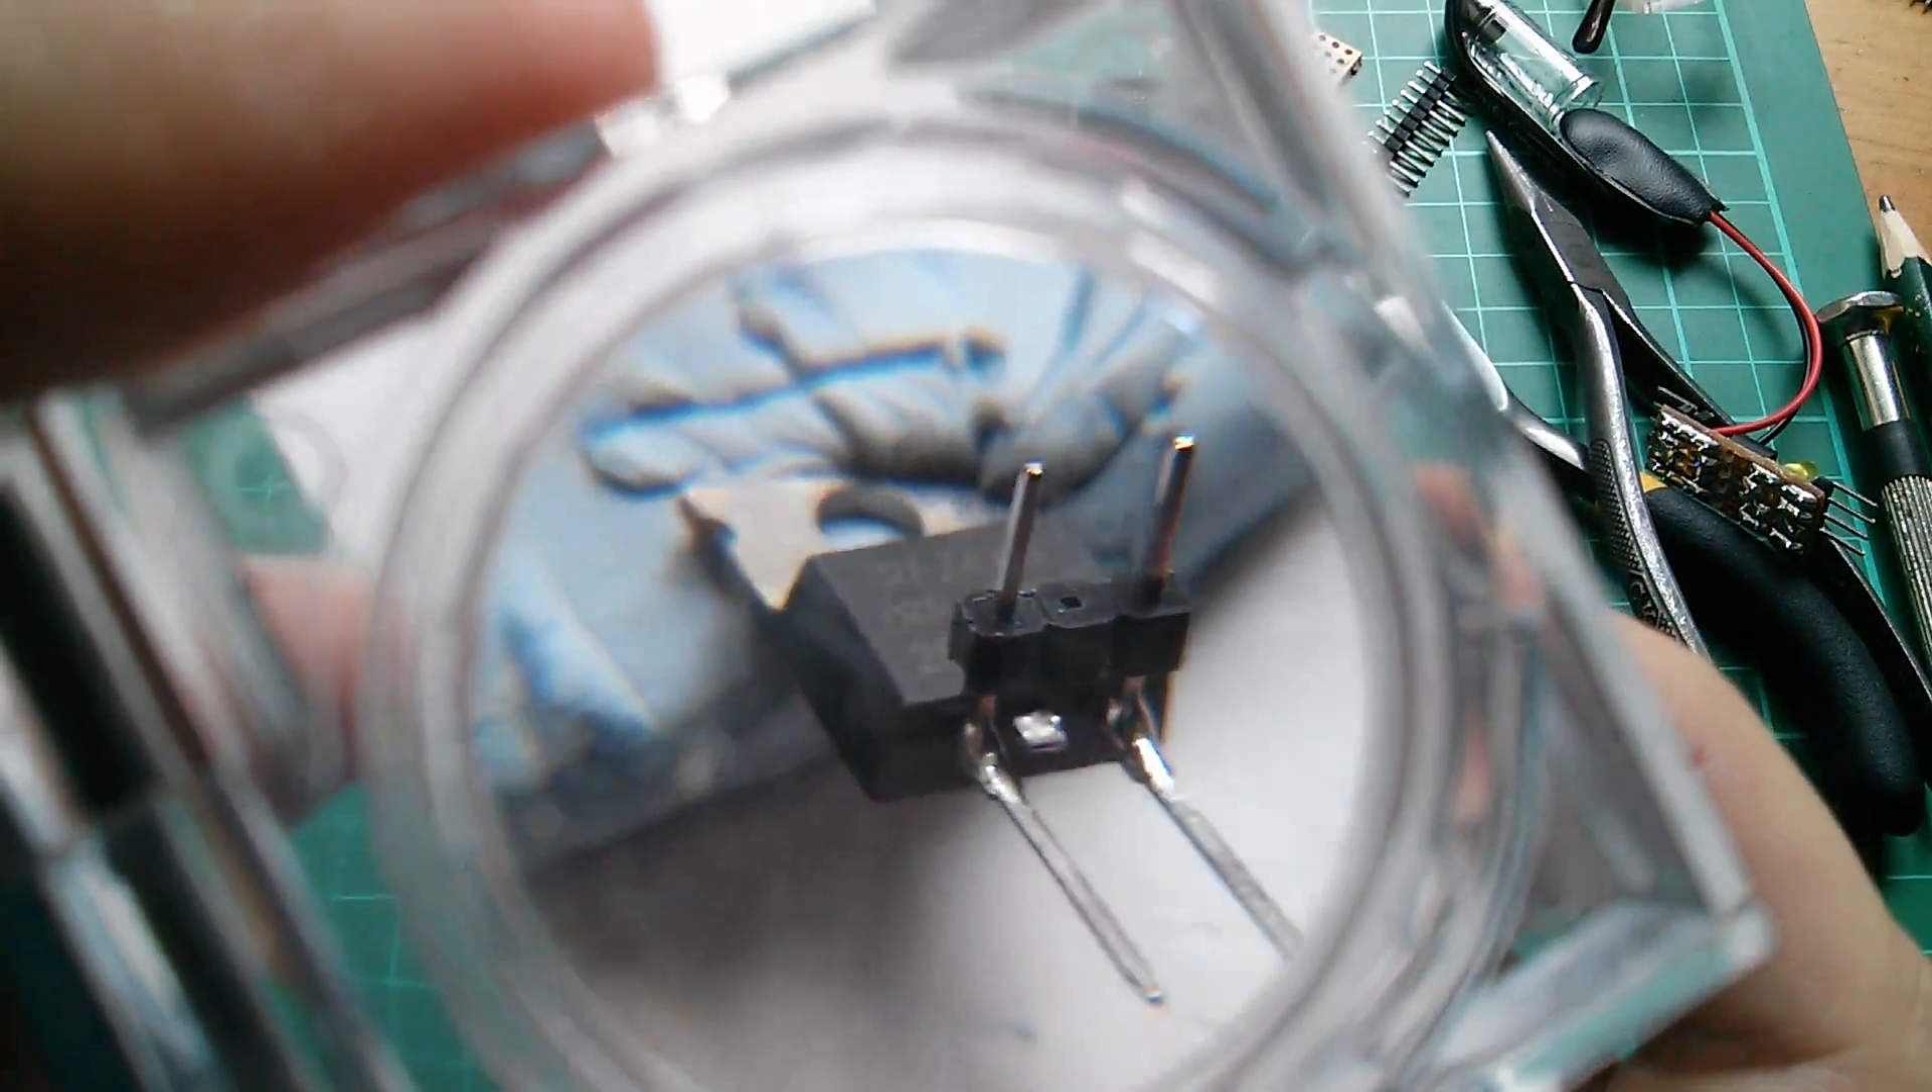Right, yeah, so that's my two -pin header soldered across the gate and source pins of this MOSFET.